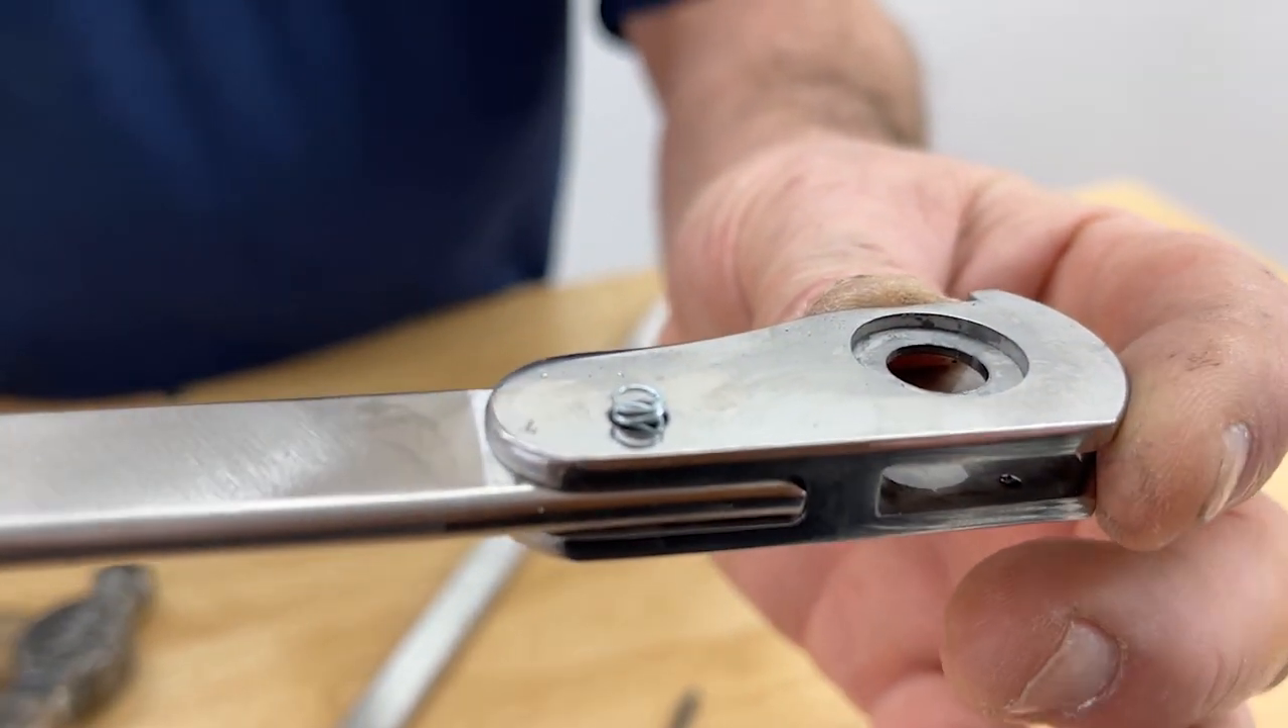One of the things that you'll see with the spring, the spring stands proud of the joint. We want to cut that off flush with the joint.